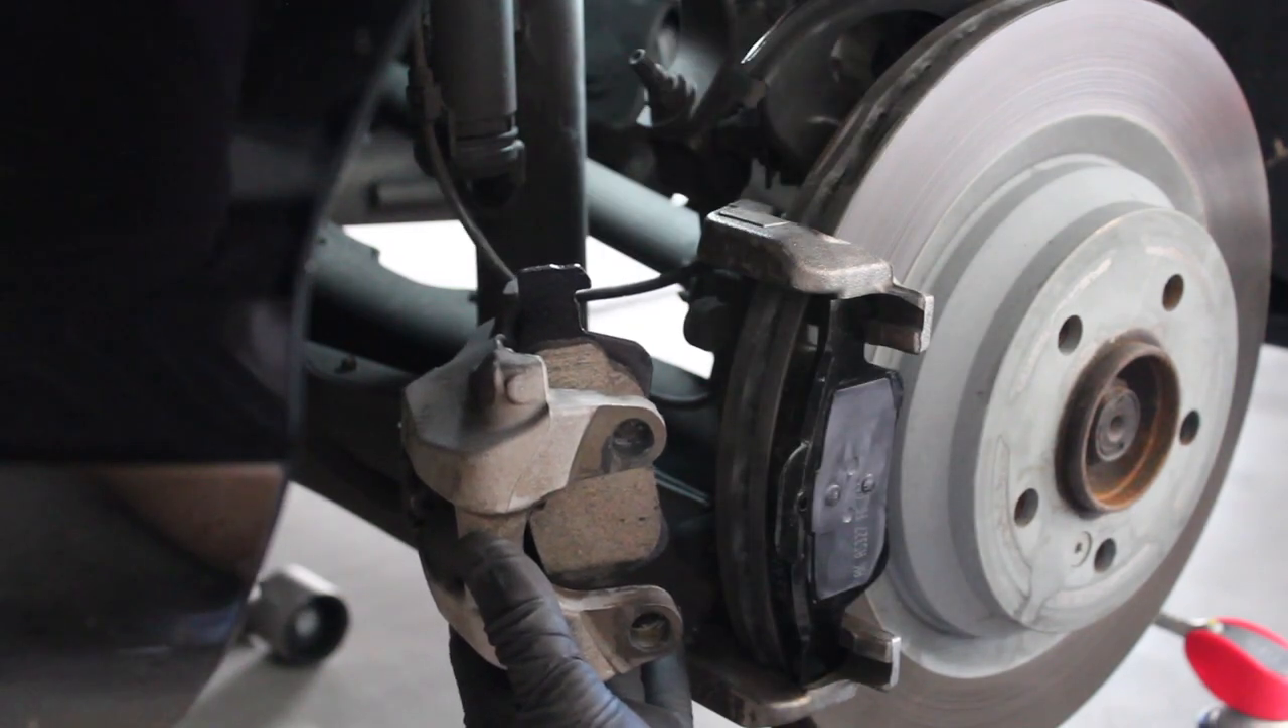Pads are back in.